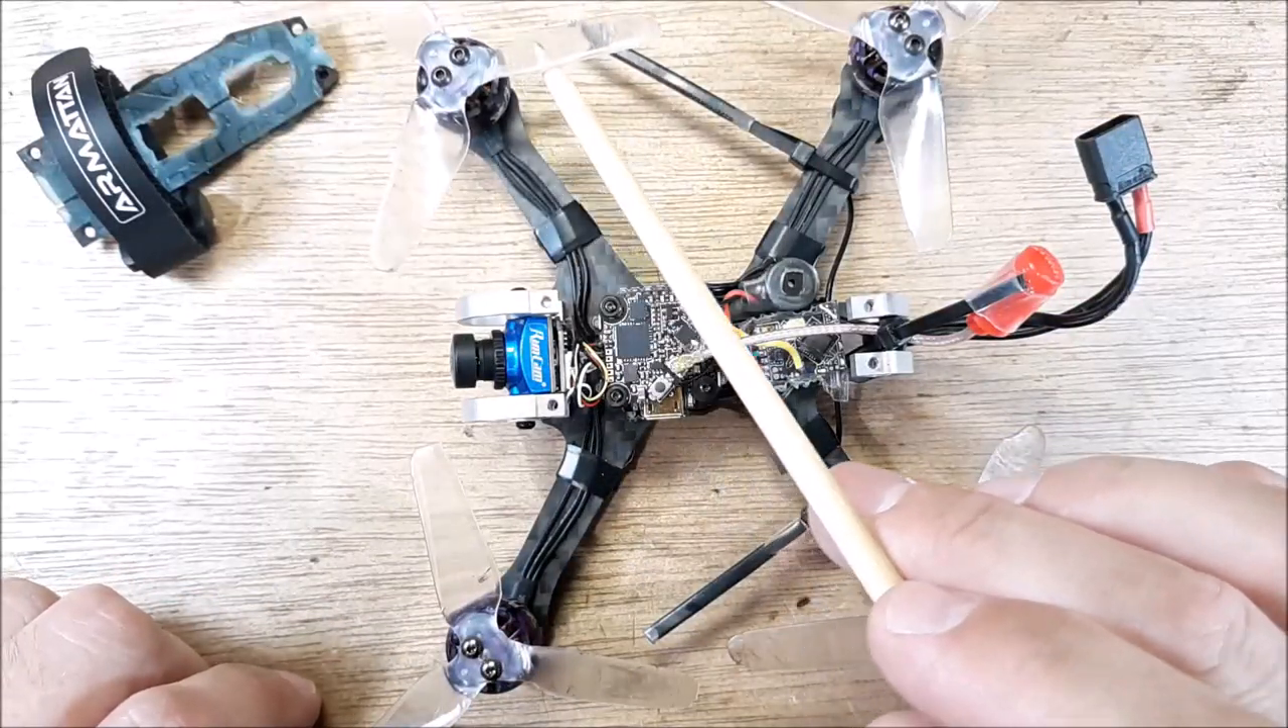All right, we've got the top popped off.